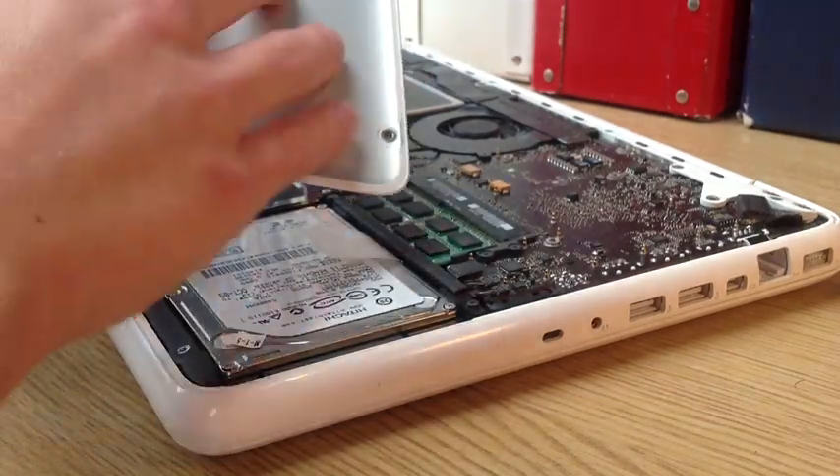And all you need to do now is put the back case on. So all you need to do now is put on the back case.